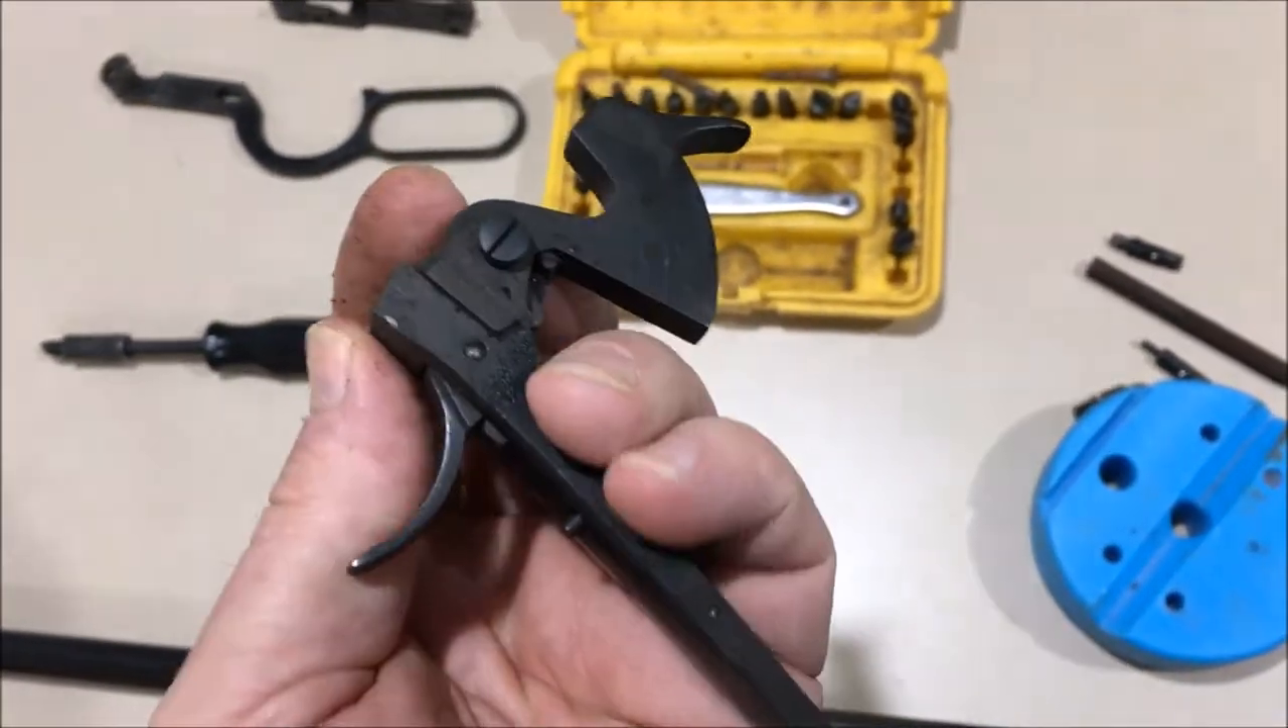So i've just put the trigger grip back together to sort of show you how it works.